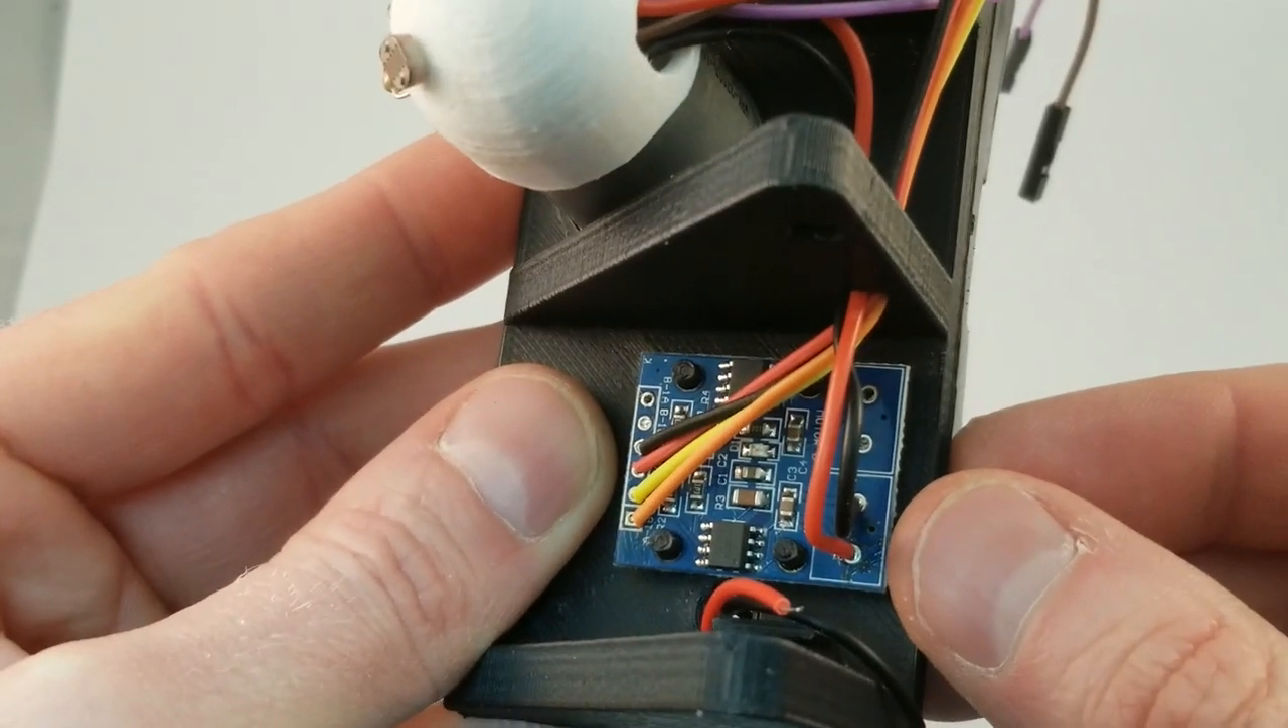And now I've installed my motor control board.